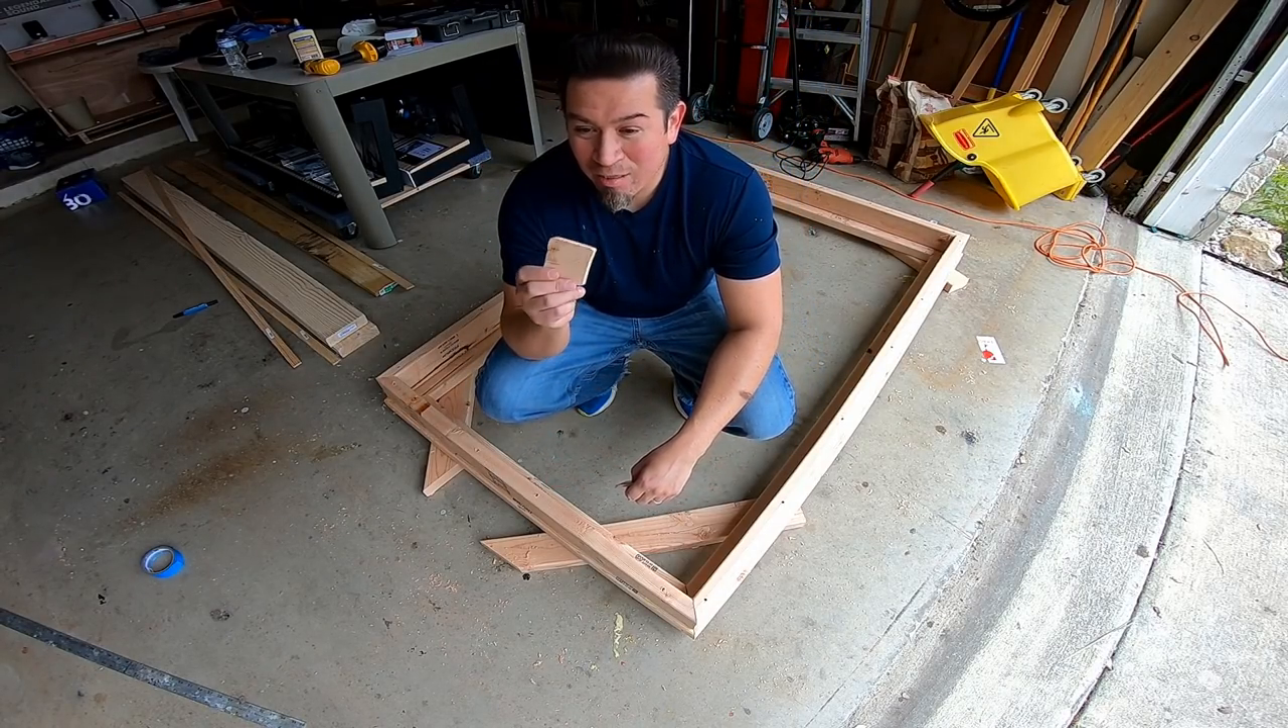At this point the frame is kind of dry fitted, I've been shaving off like a wafer at a time.